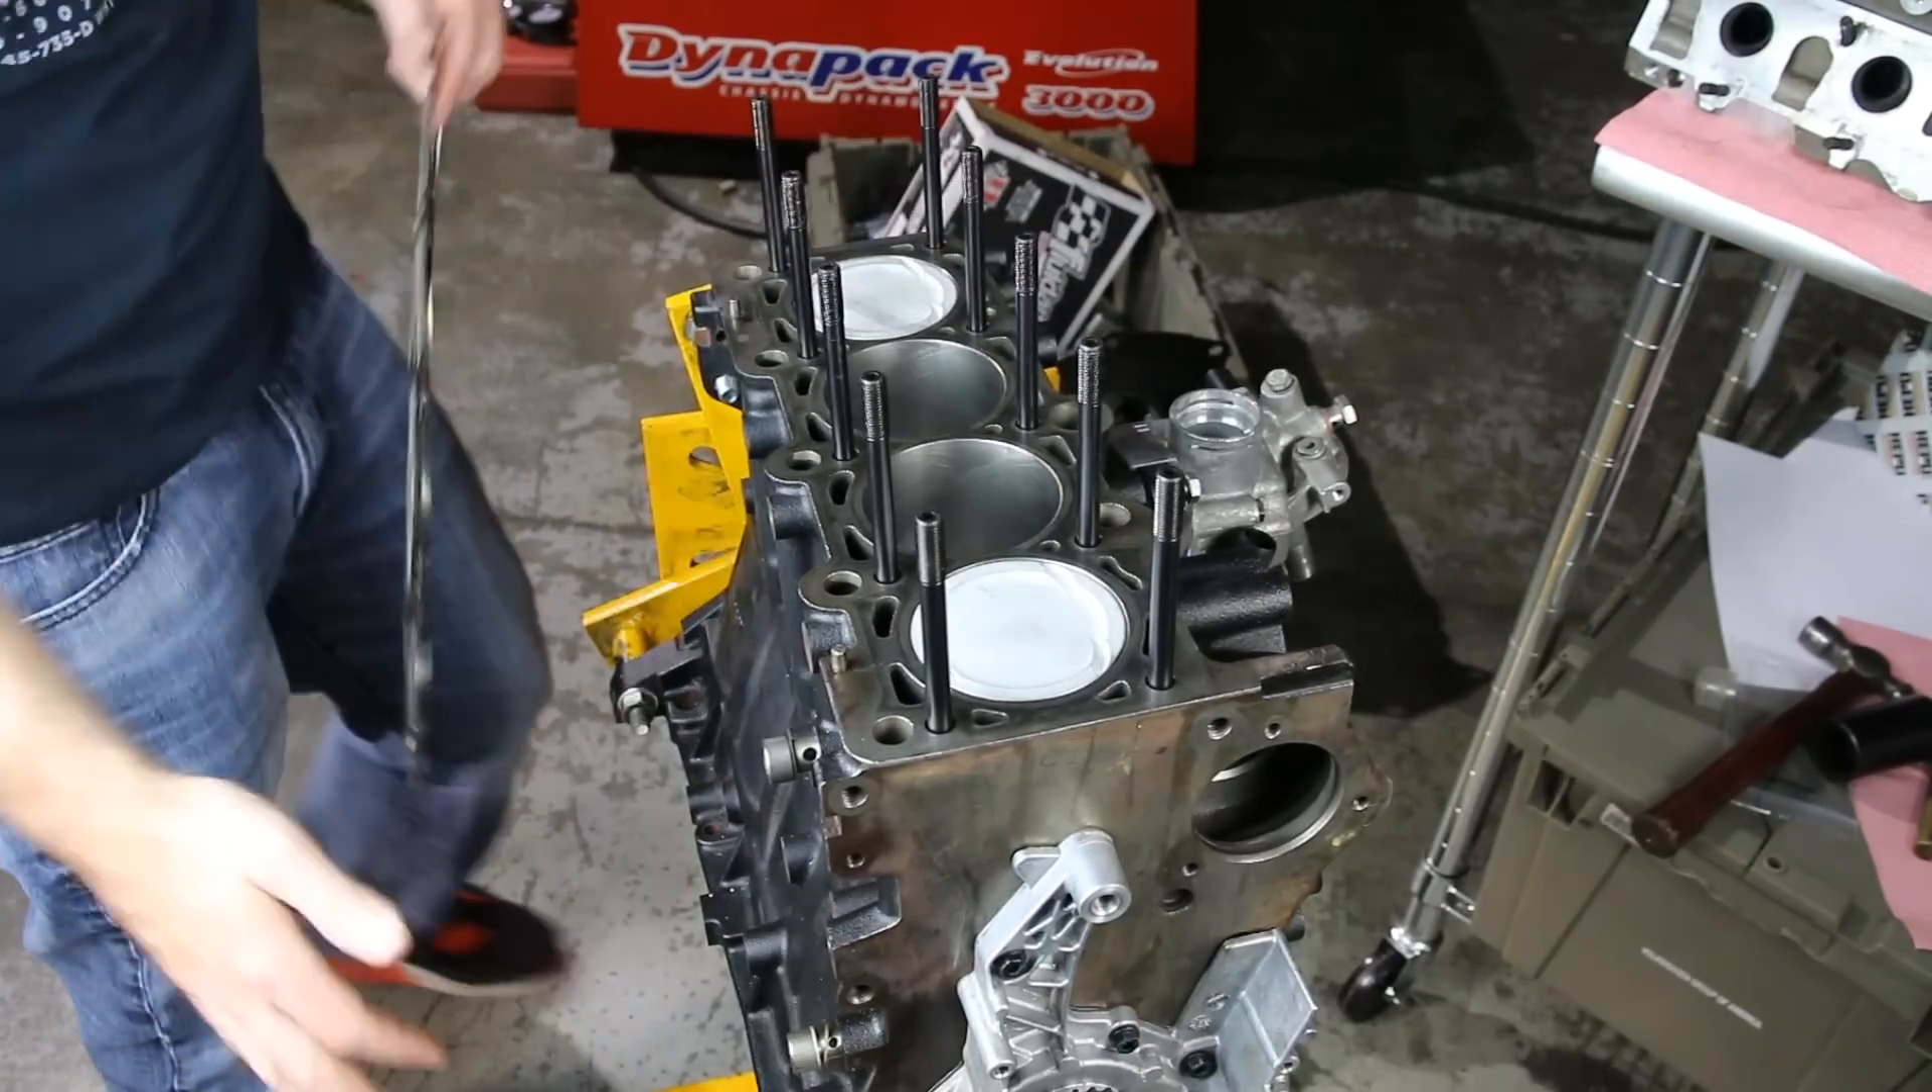Alright, our head studs are installed.